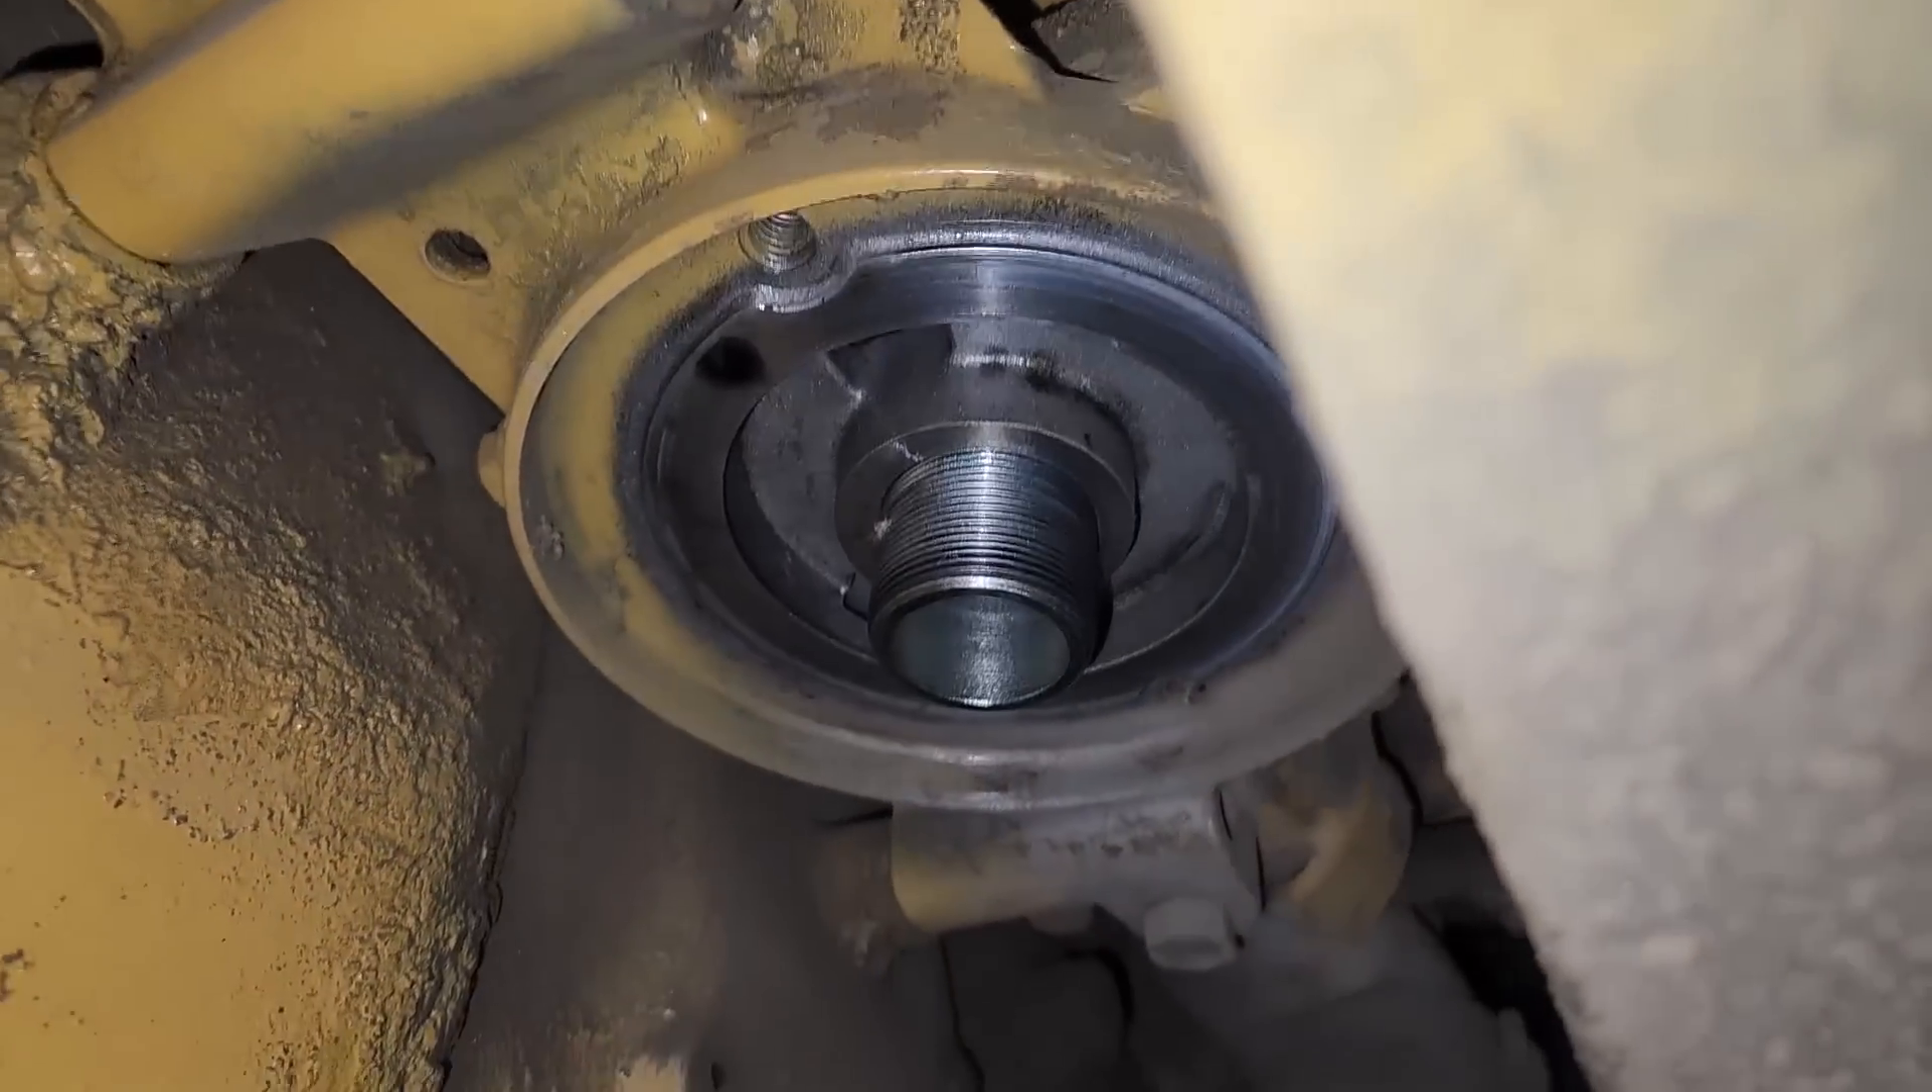Now, they also had removed the oil filter here. And, it's been left with the oil filter off.